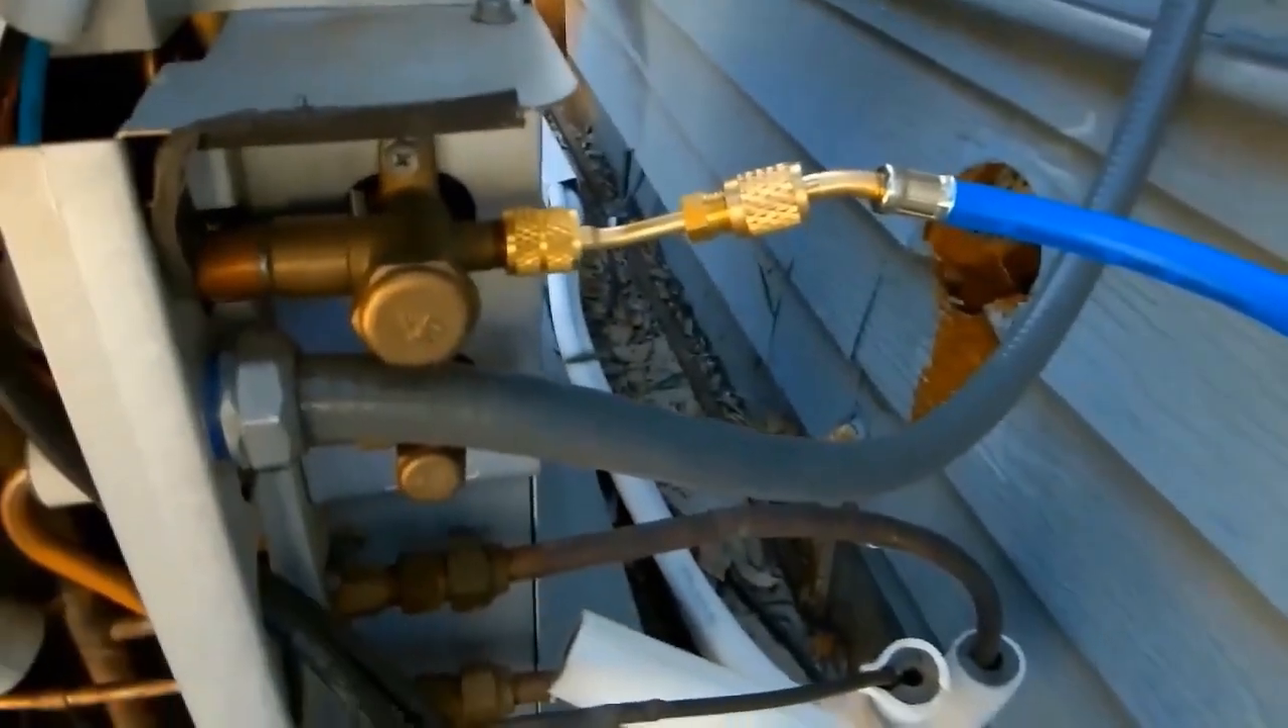I've got the blue low-side hose connected to a port on the outdoor compressor.